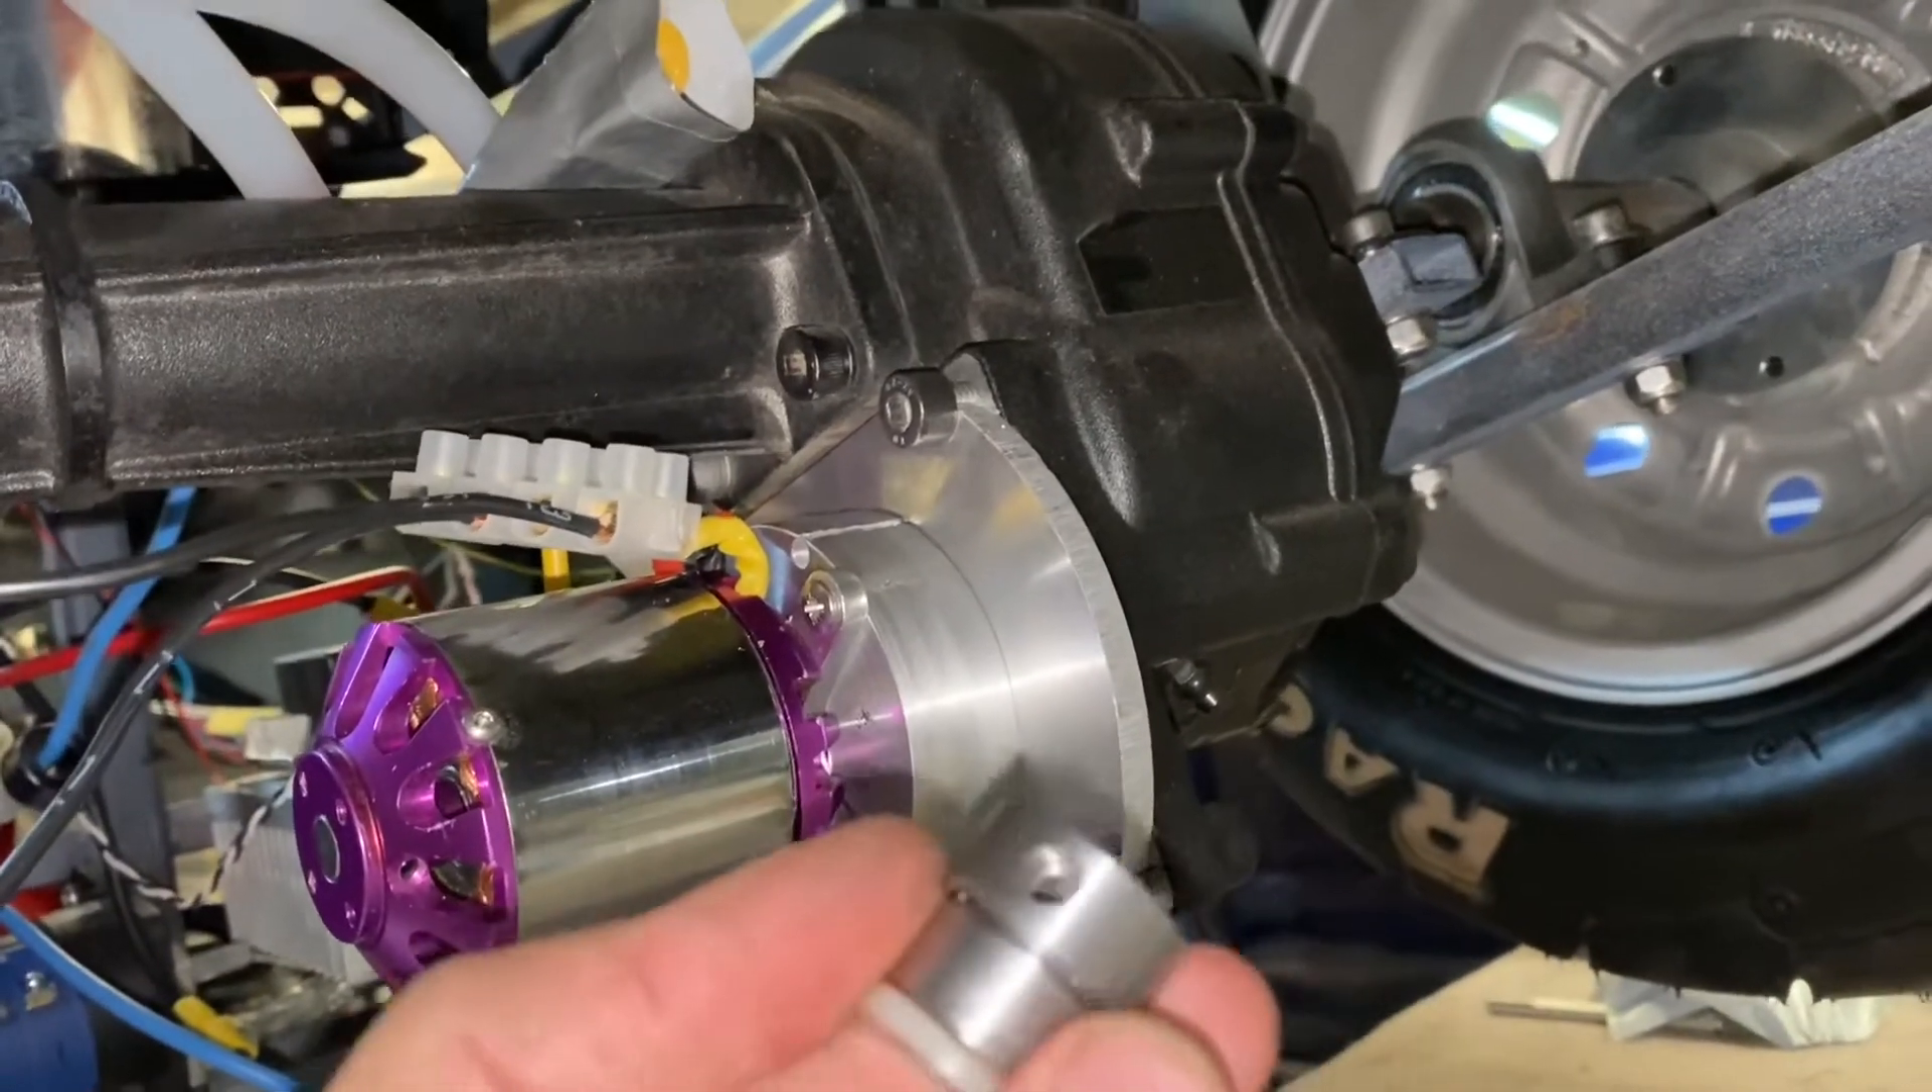I can't put the coupling in yet because I haven't got a grub screw which is a bit annoying but that is the motor mounted.